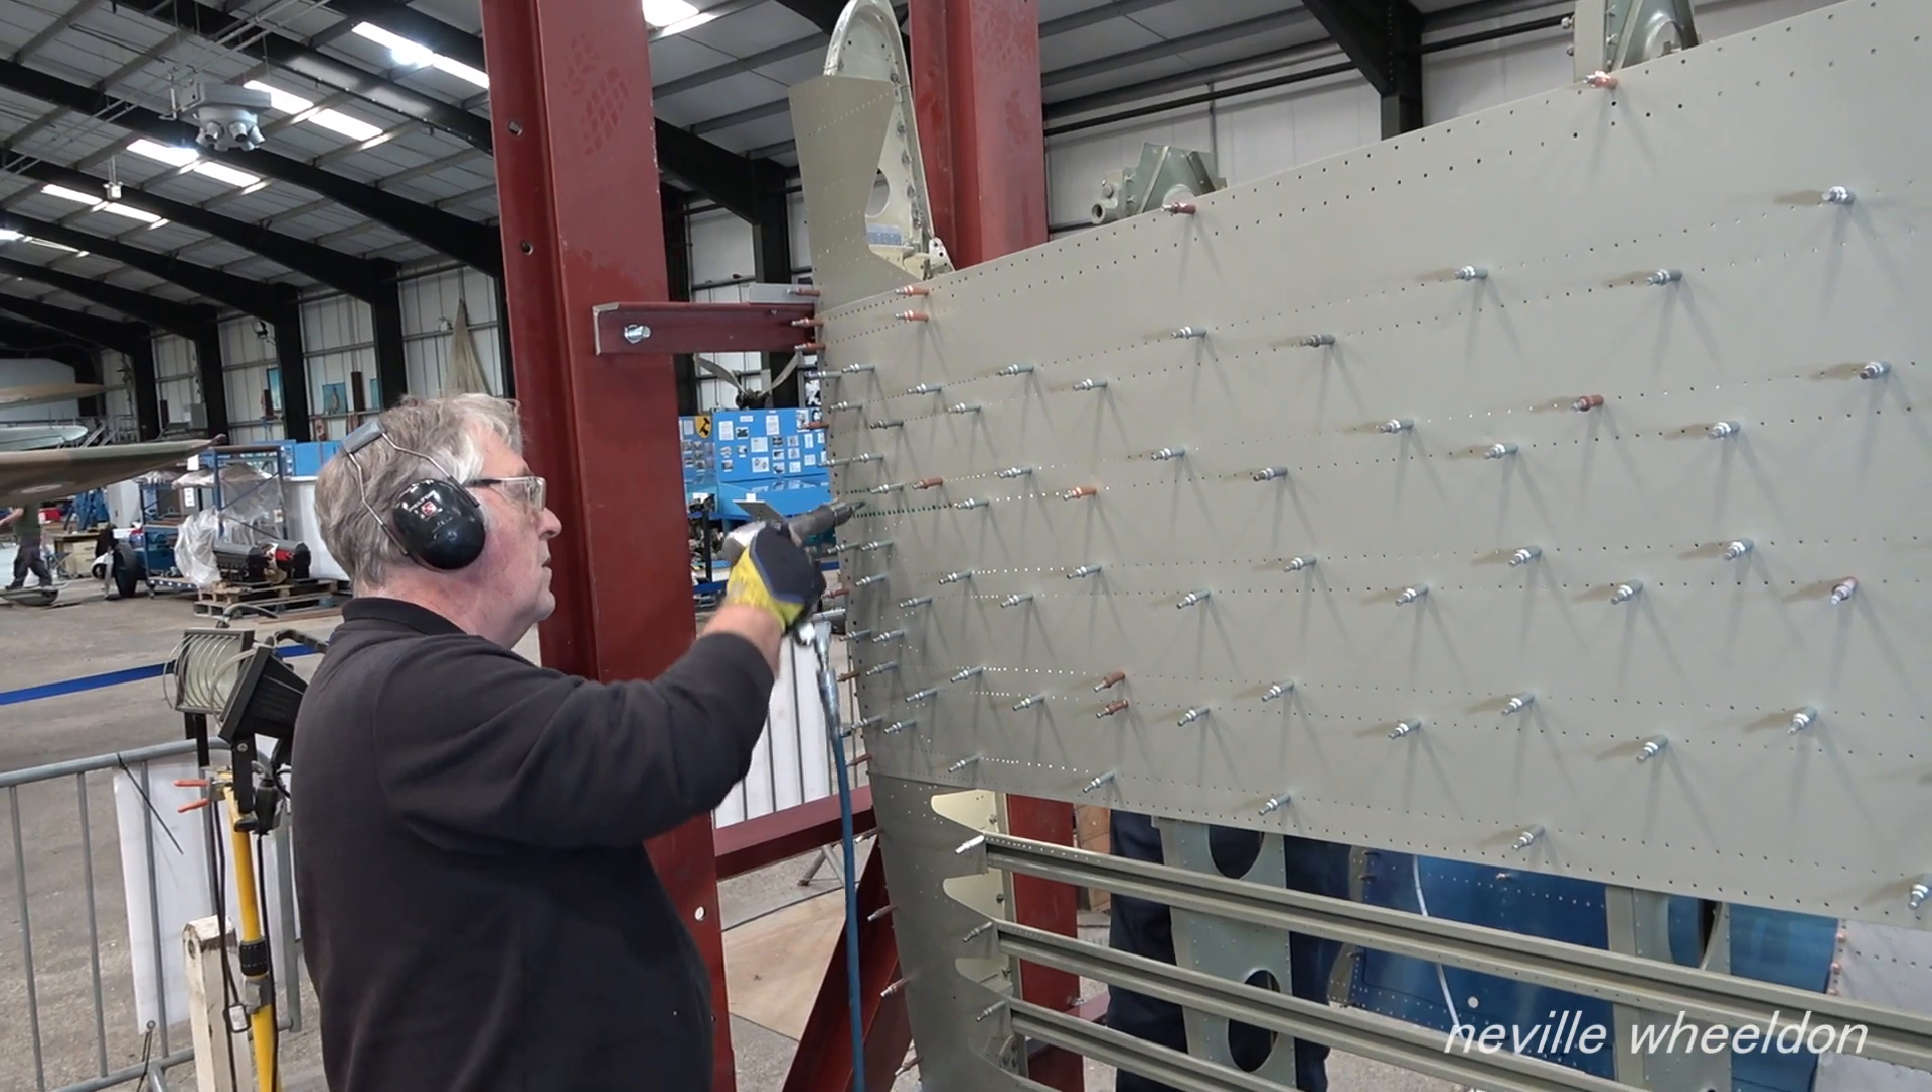Keith and john had pinned two of the skins to the frame of the french wing nx664.